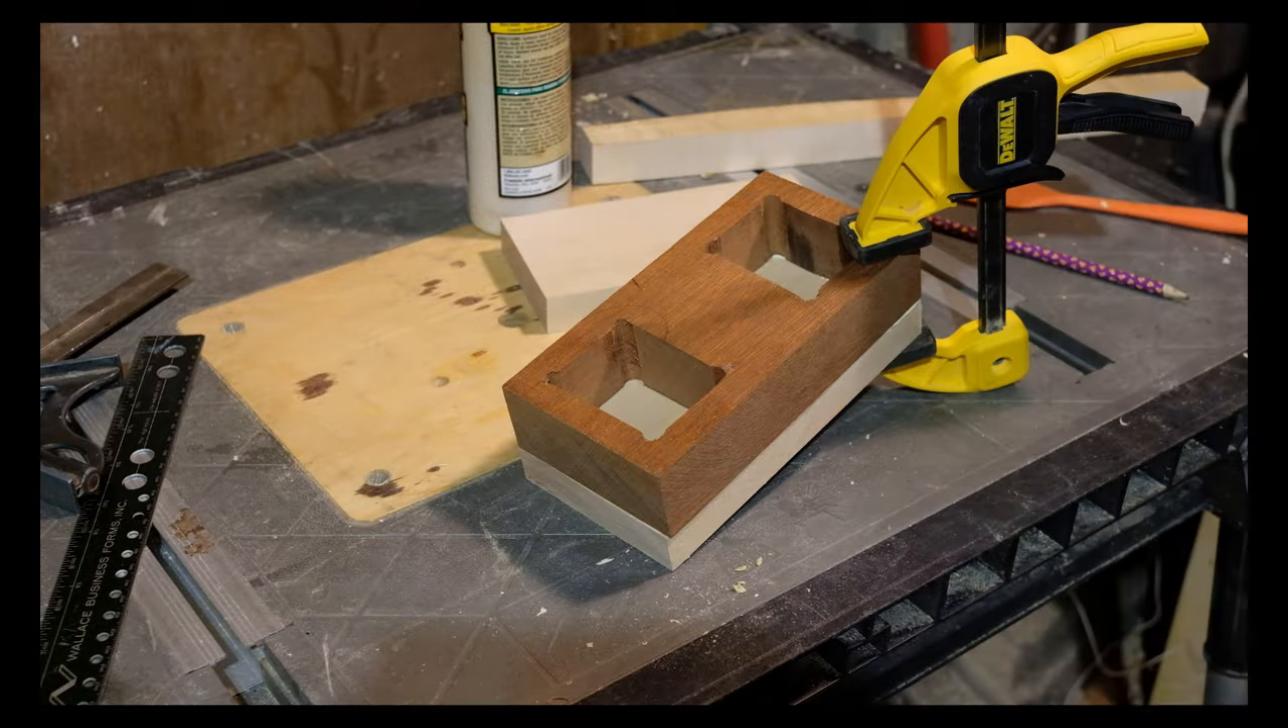I glued the cavity board to one of the maples first and let that dry.